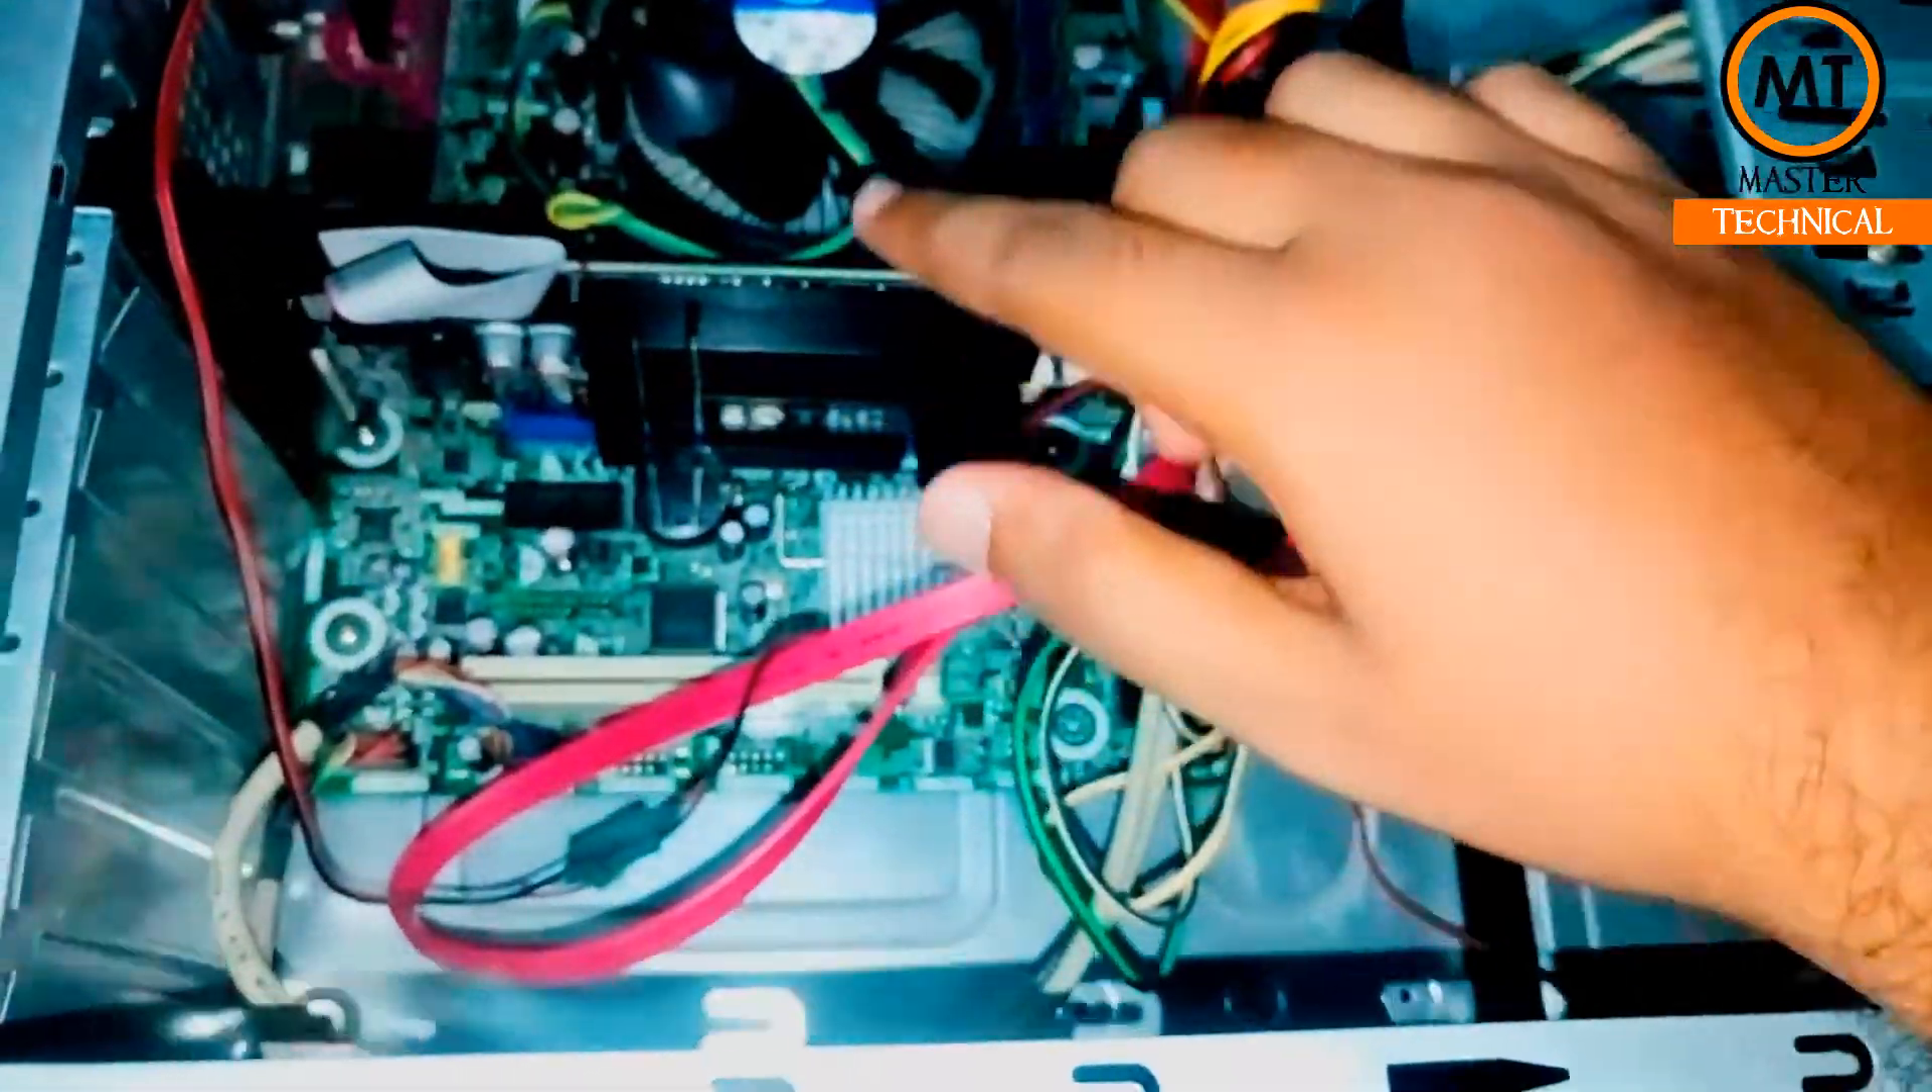We have successfully installed the motherboard.